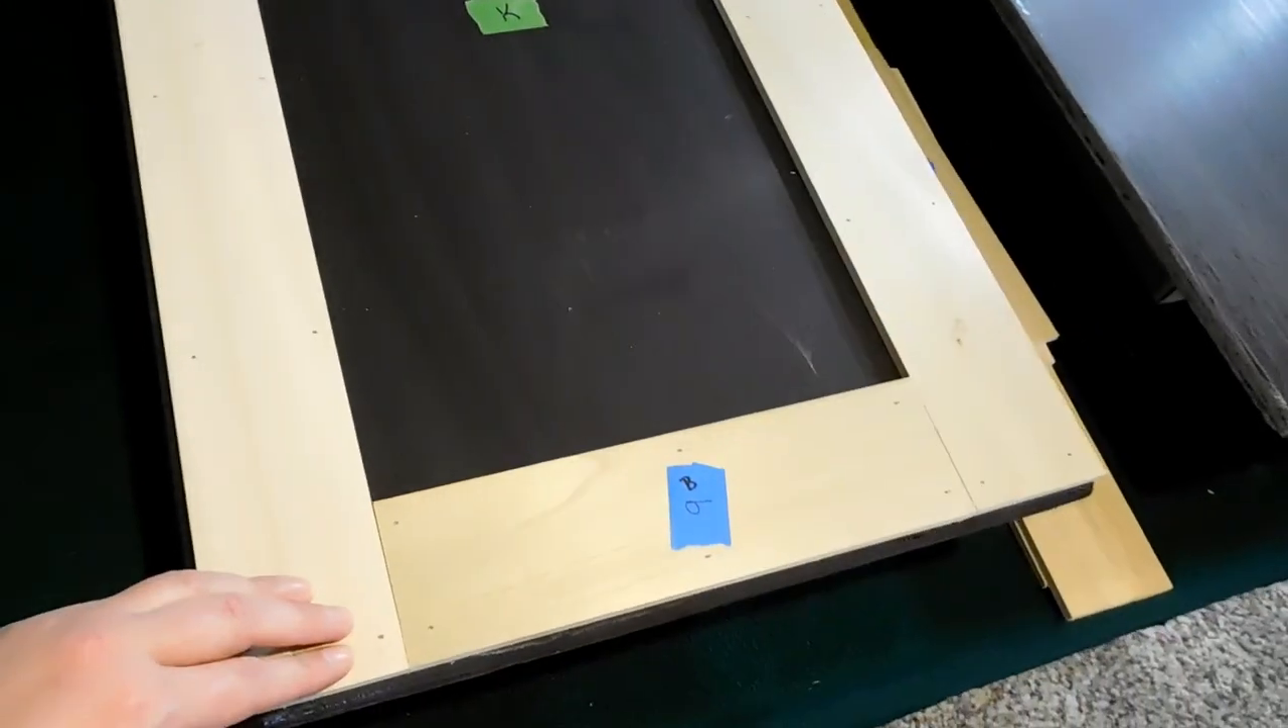I don't know if you can see that good enough but here is a cabinet door that I just finished putting the trim on the front of it.